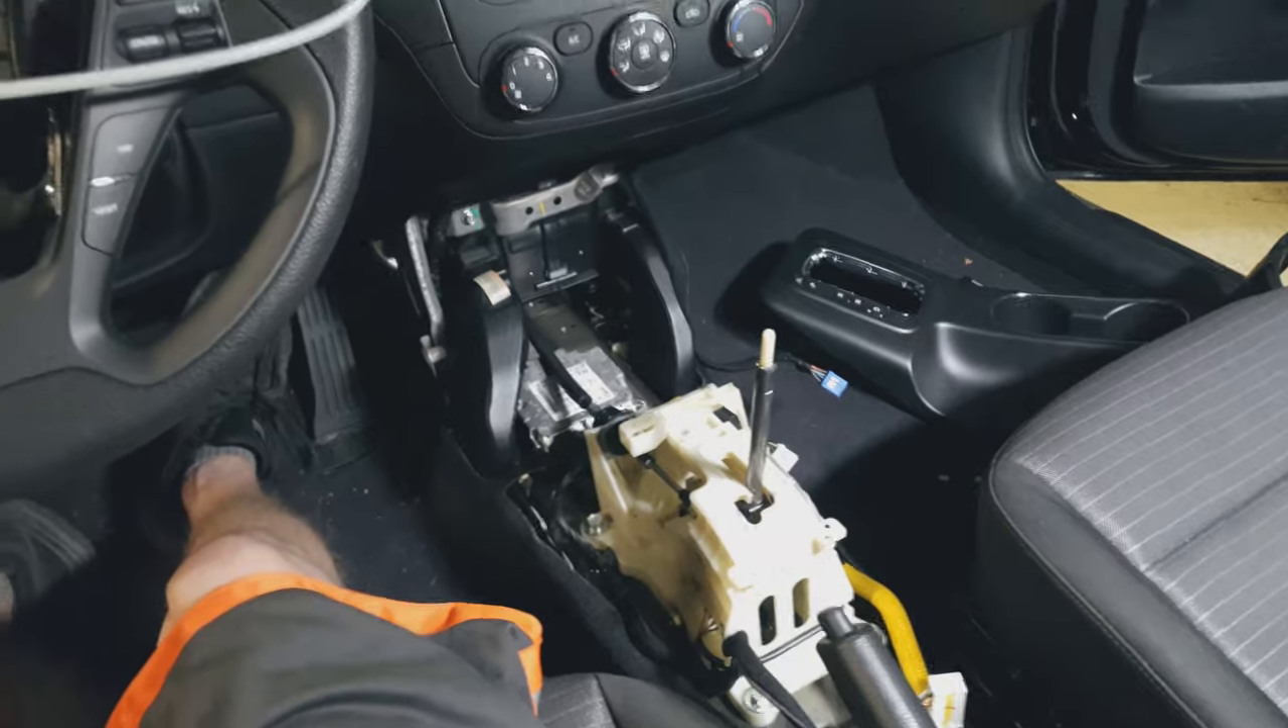With the center console removed it feels so roomy in here.